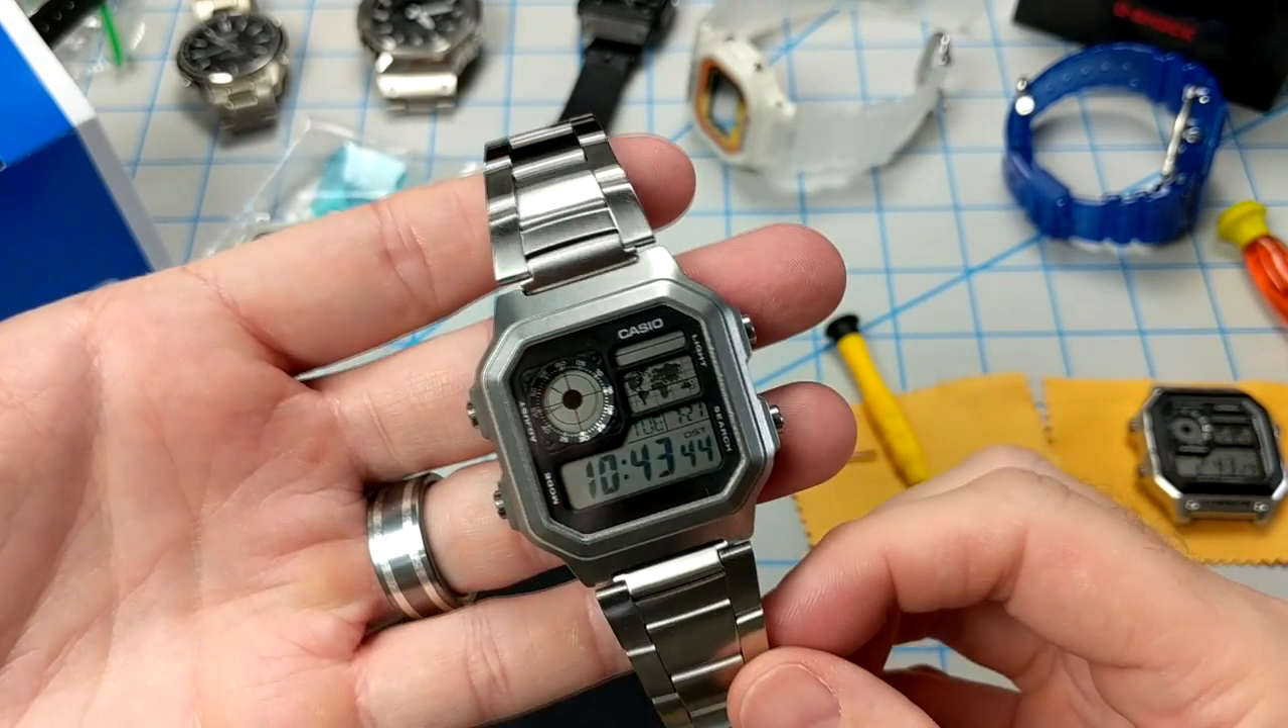Here's the final product and everything is working and looks great. So finally, here is the finished piece. I put on the original AE1200 stainless steel bracelet, fitted around my wrist, and attached it to the stainless steel case.